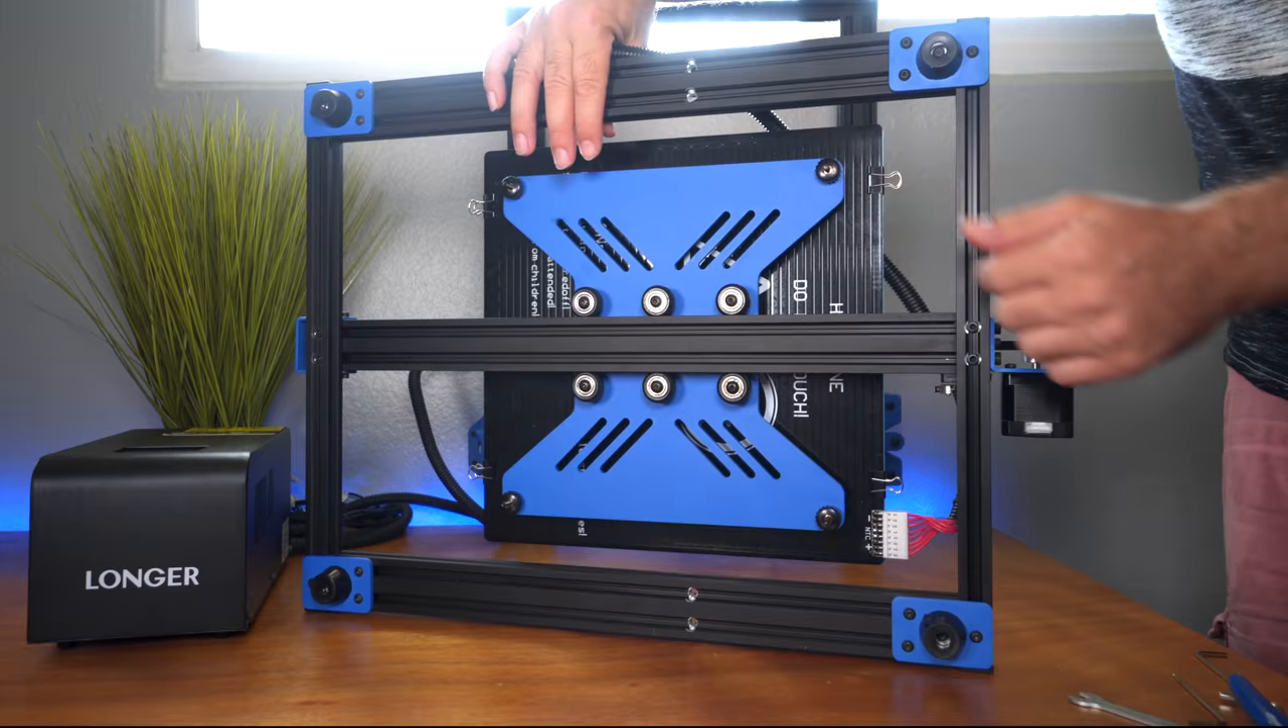So I put the bed back on and you can see here the ribs of the heated bed.